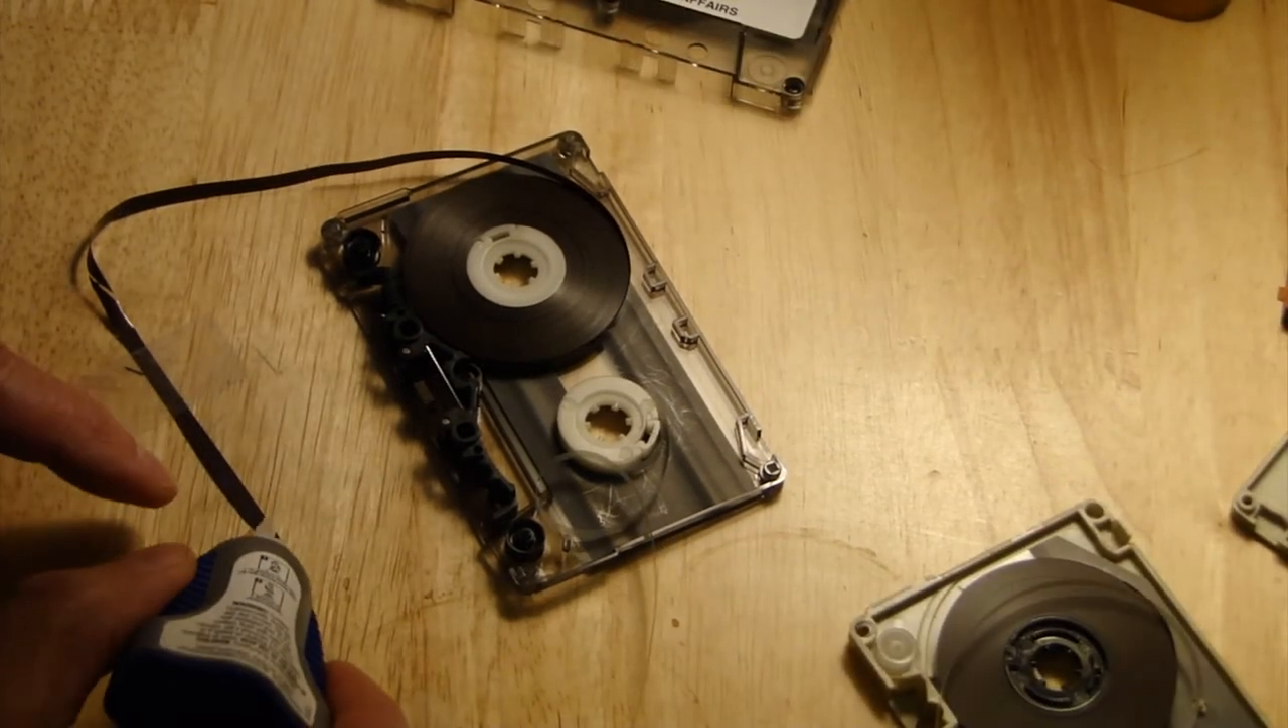So now what I have taken the reels and I've placed them on the new housing that we're going to be using.